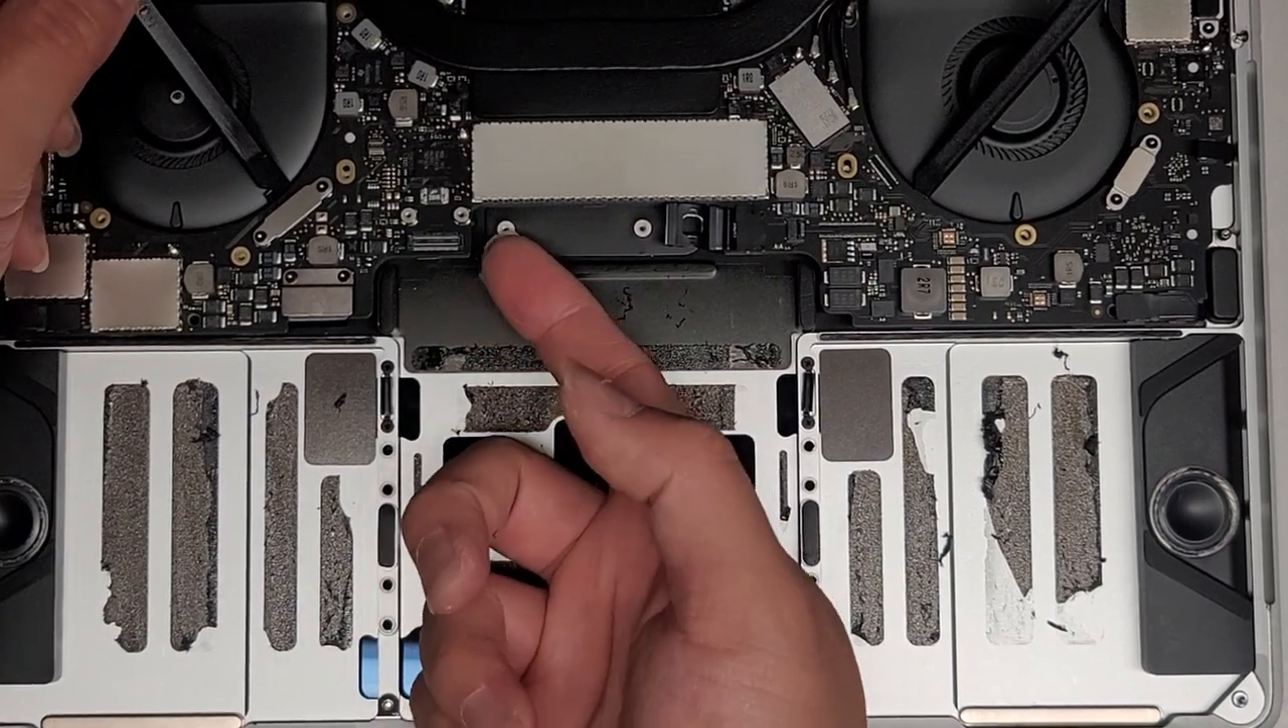We got the battery pack out.